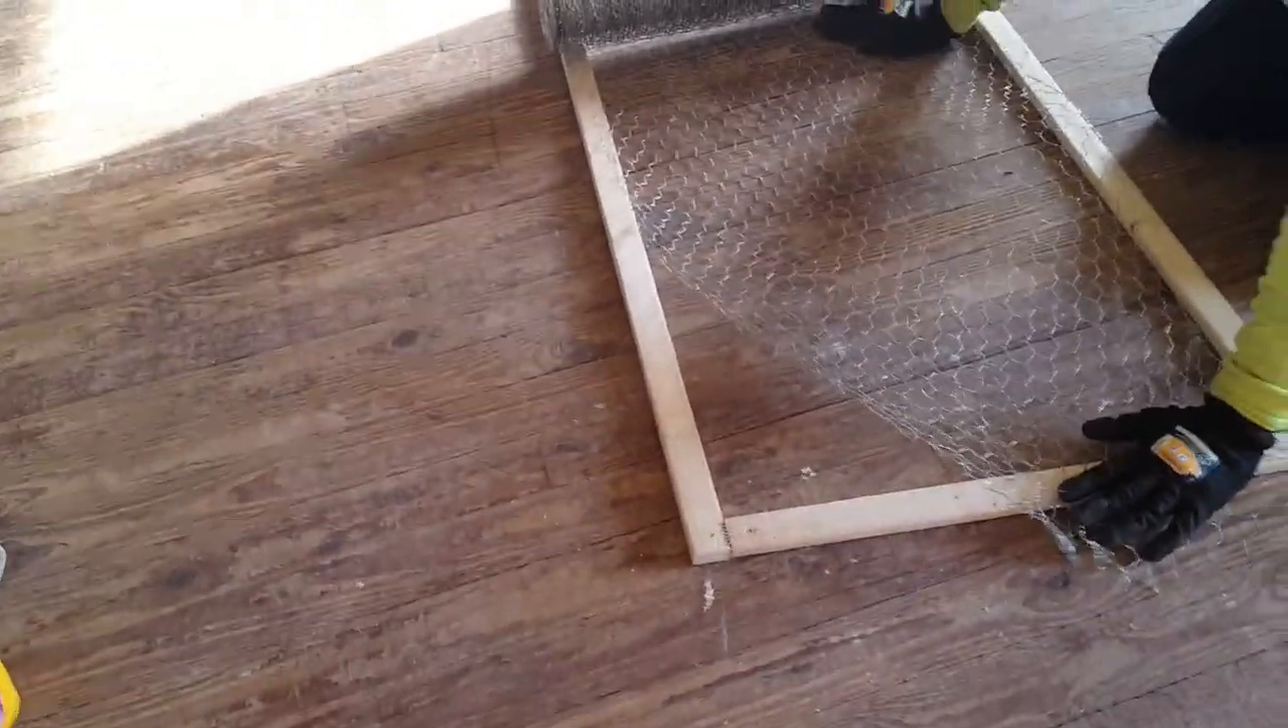We have put the lid together out of some one by twos.